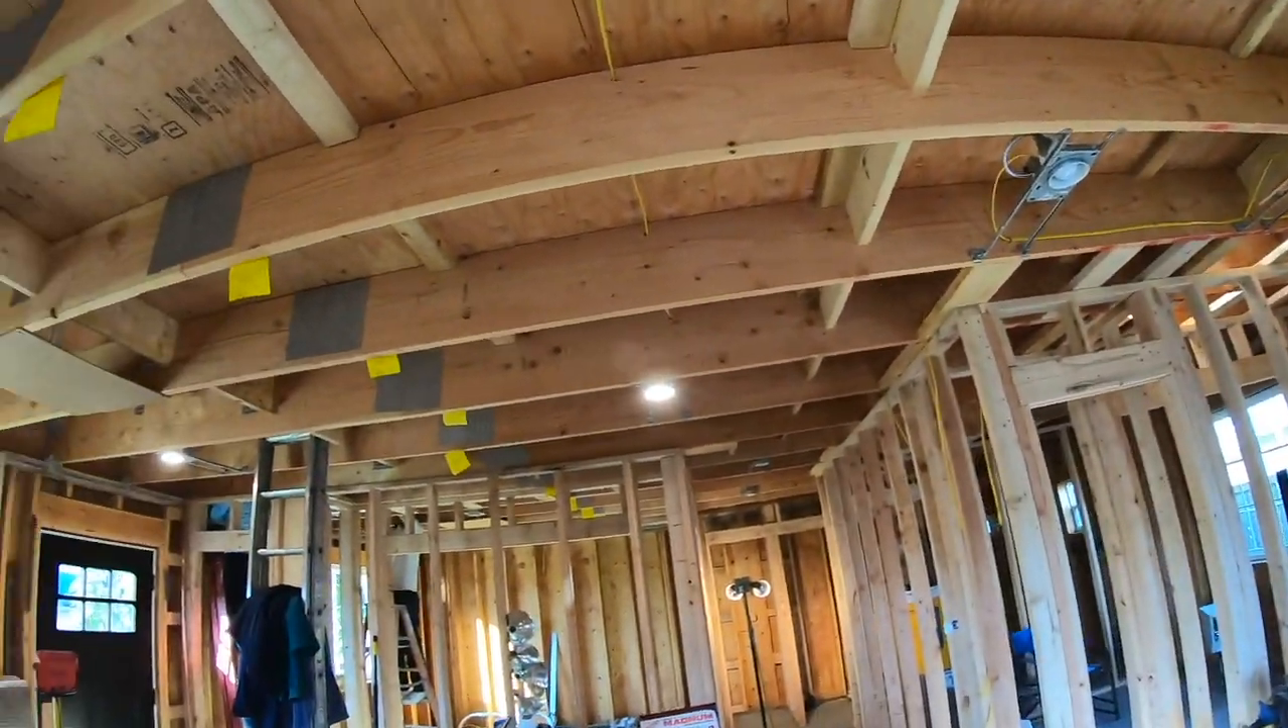You can see we have all the can lights hanging and they are wired up.